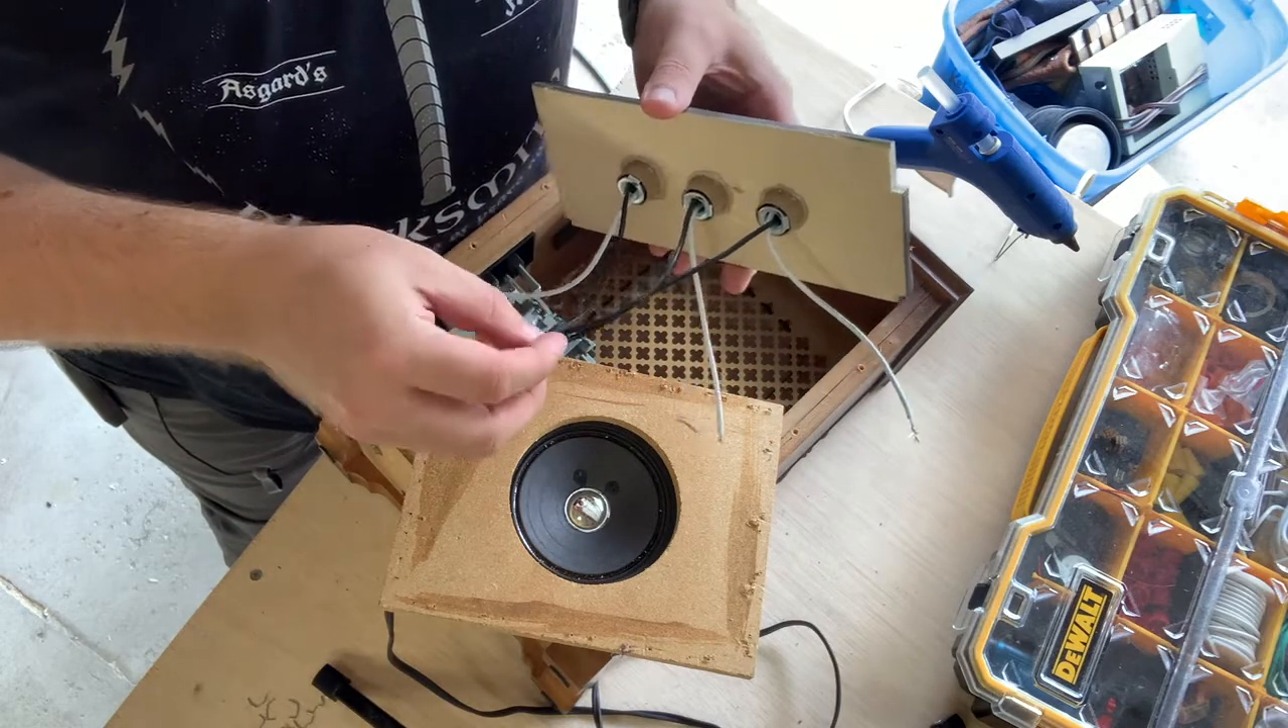So I've got three of these sockets. They're already wired up, and they're in place on my board.